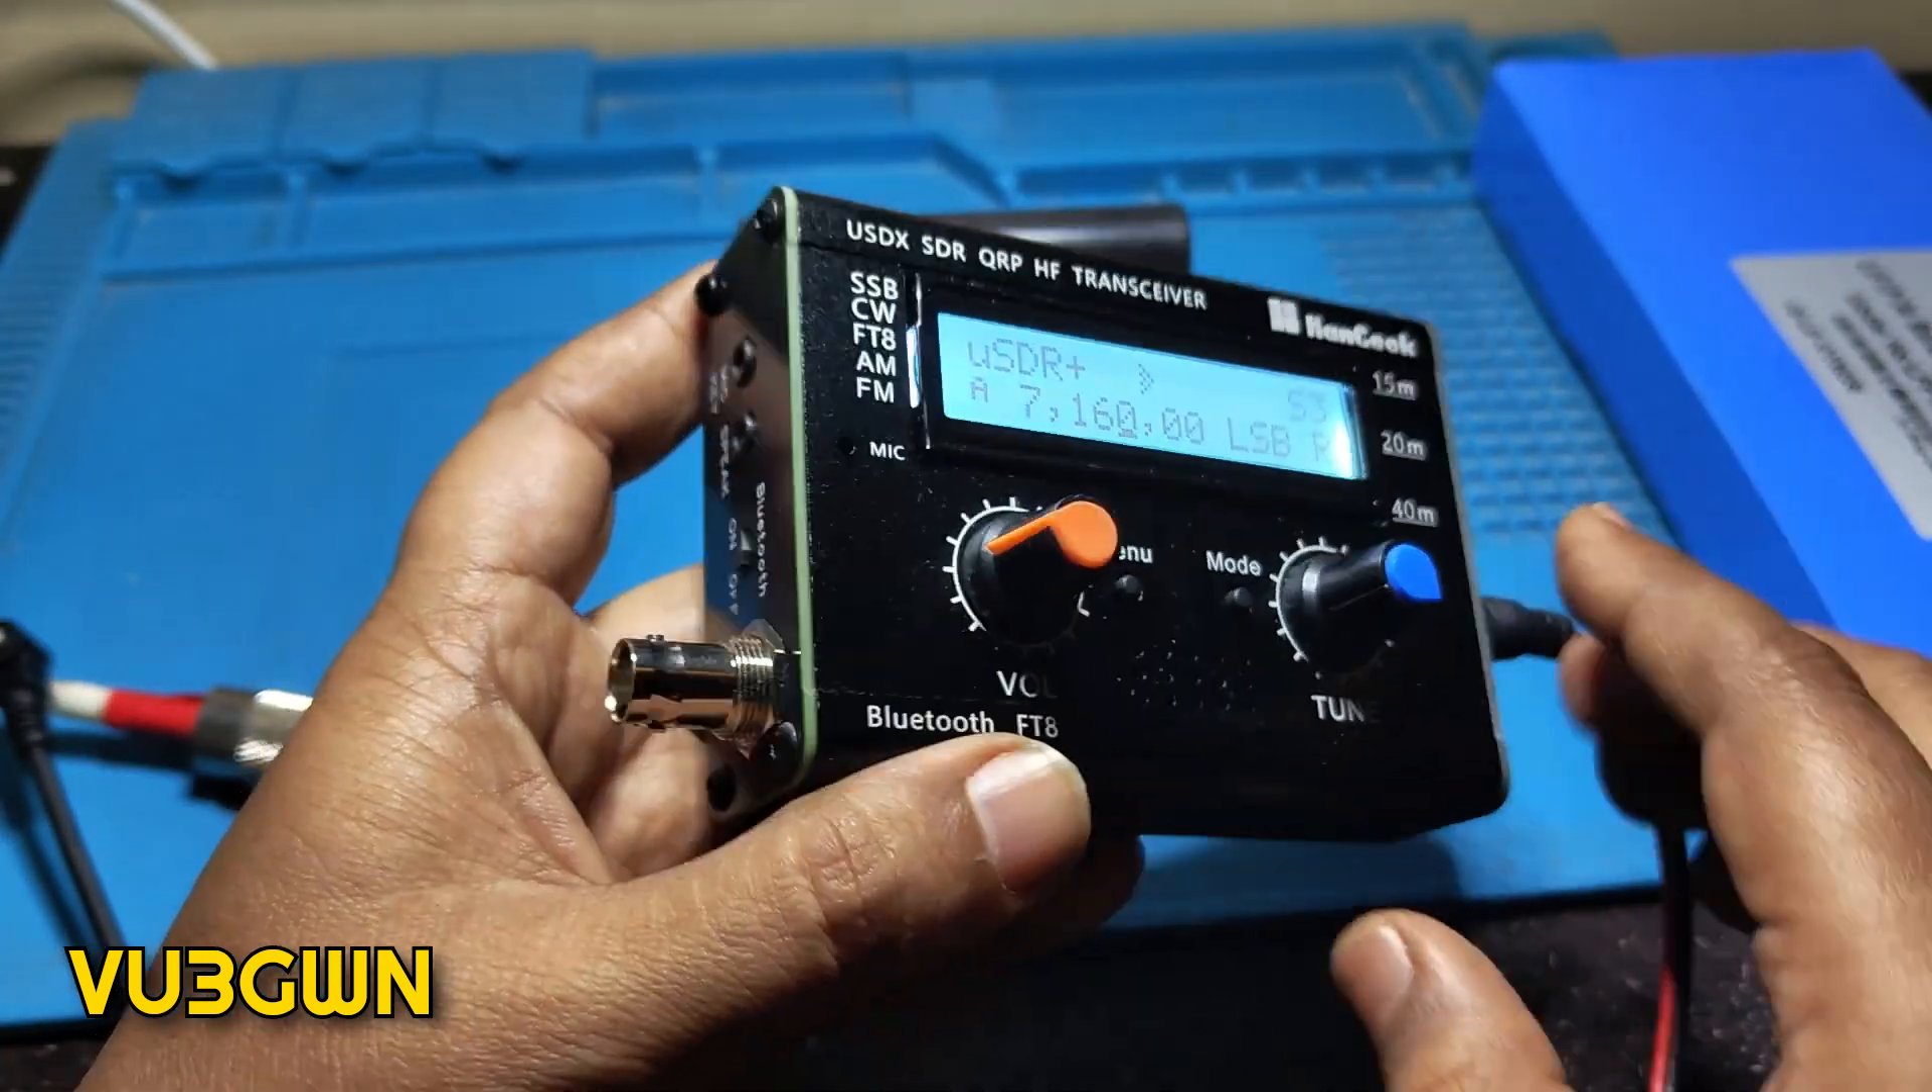I haven't had the chance to connect the external speaker yet.